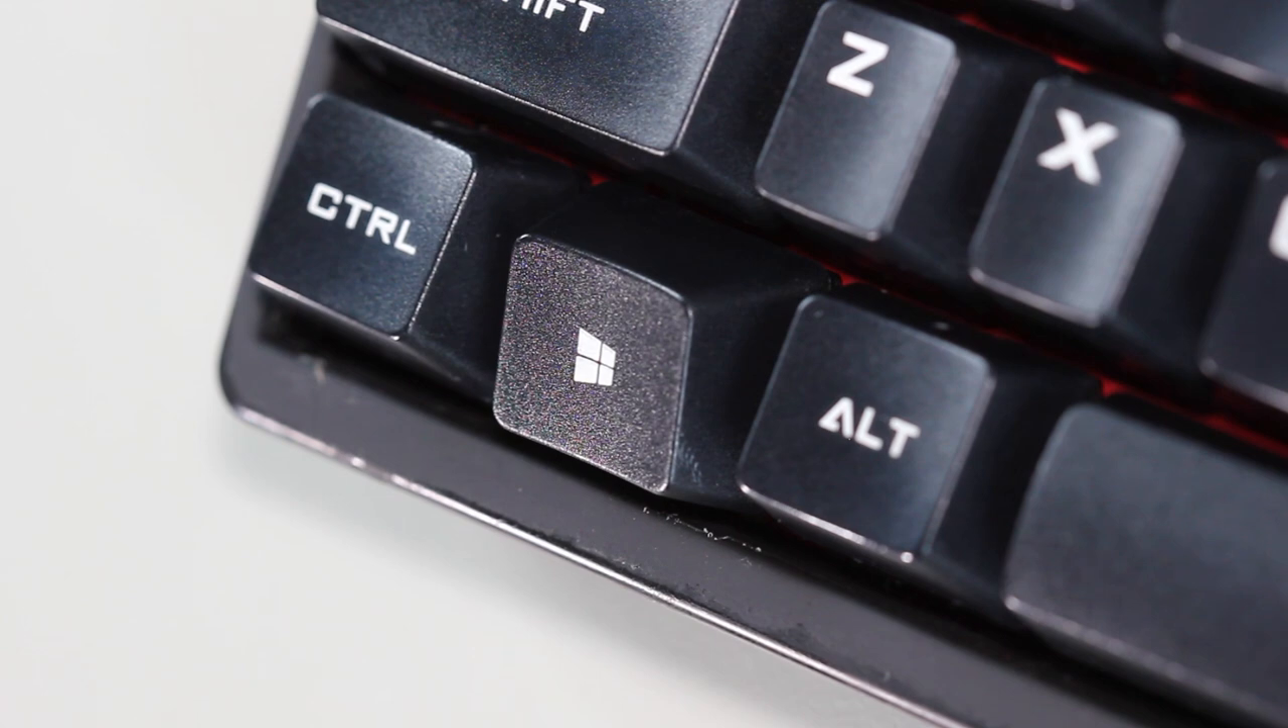In this case, I will put one of the keys in the incorrect way. You will notice how it is on a different angle to the other keys.